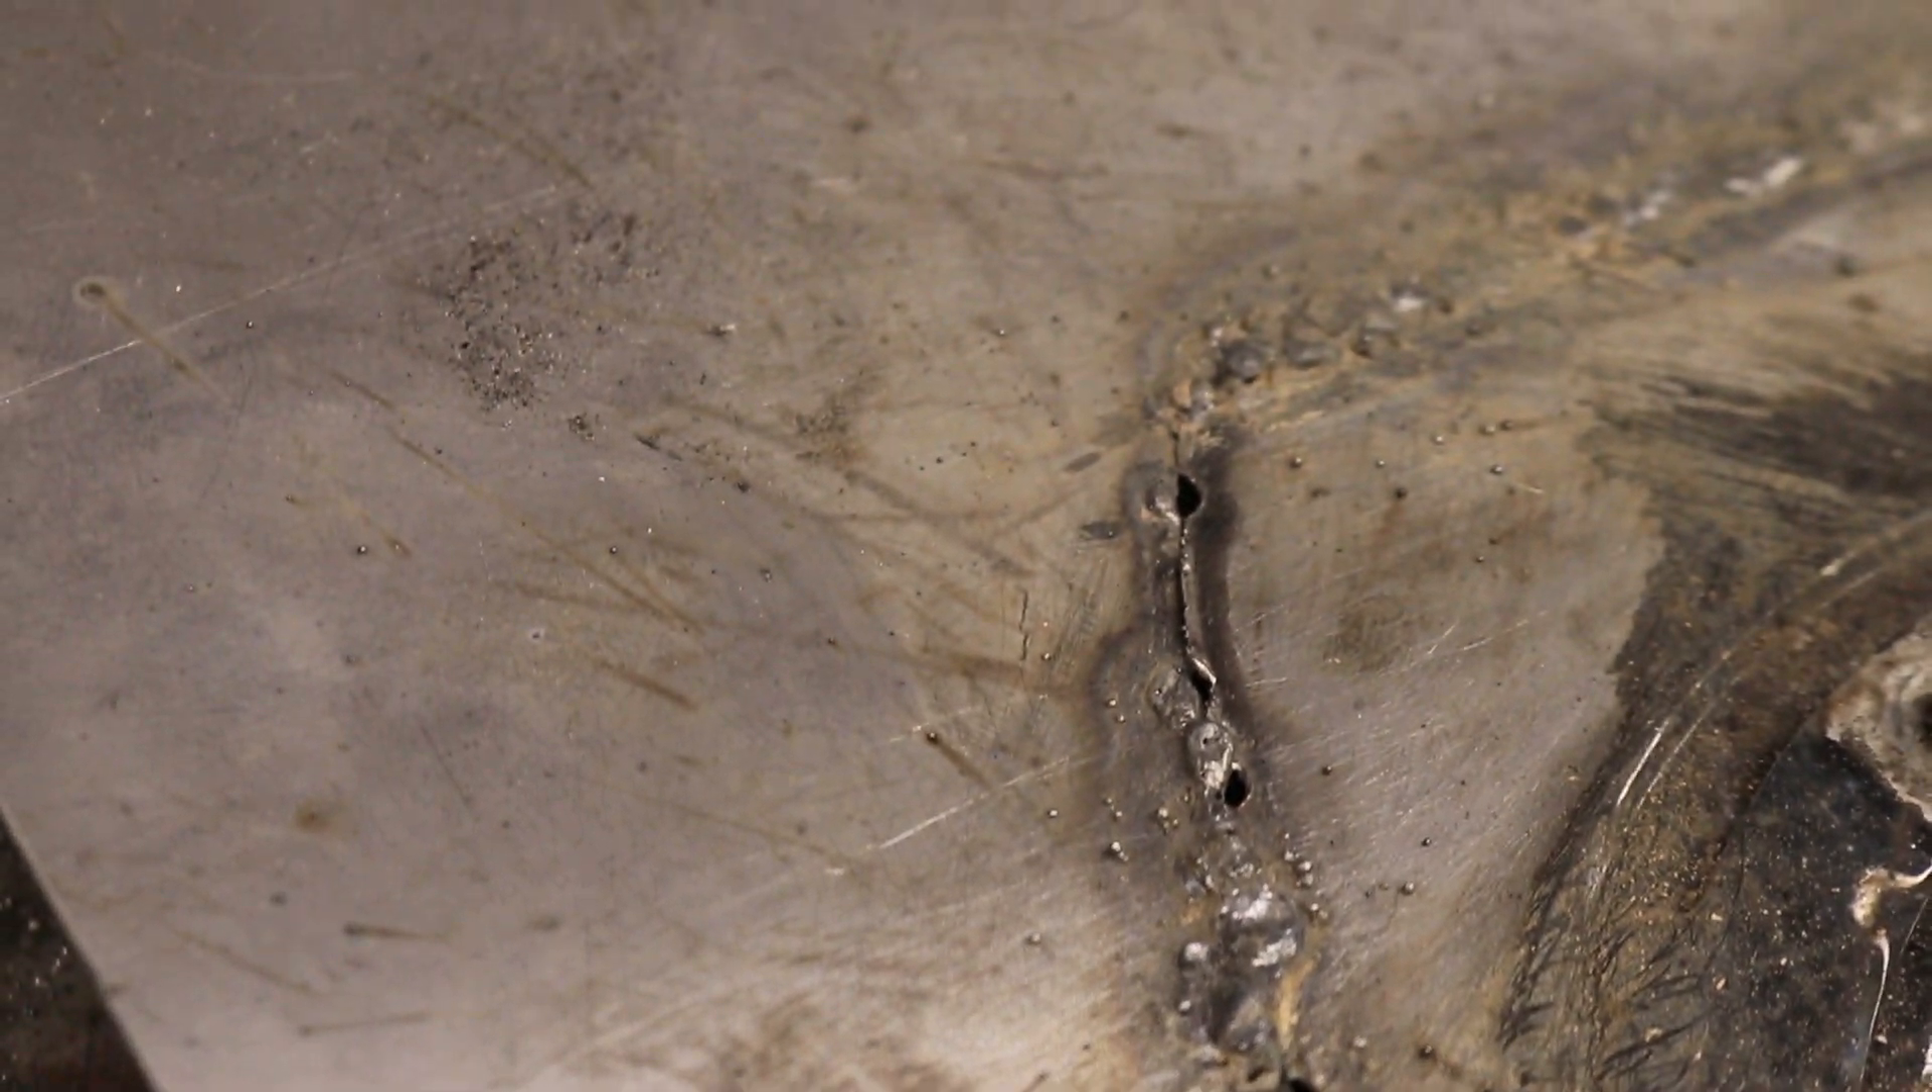There's too big of a gap here and the metal is a little bit thinner in sections here.